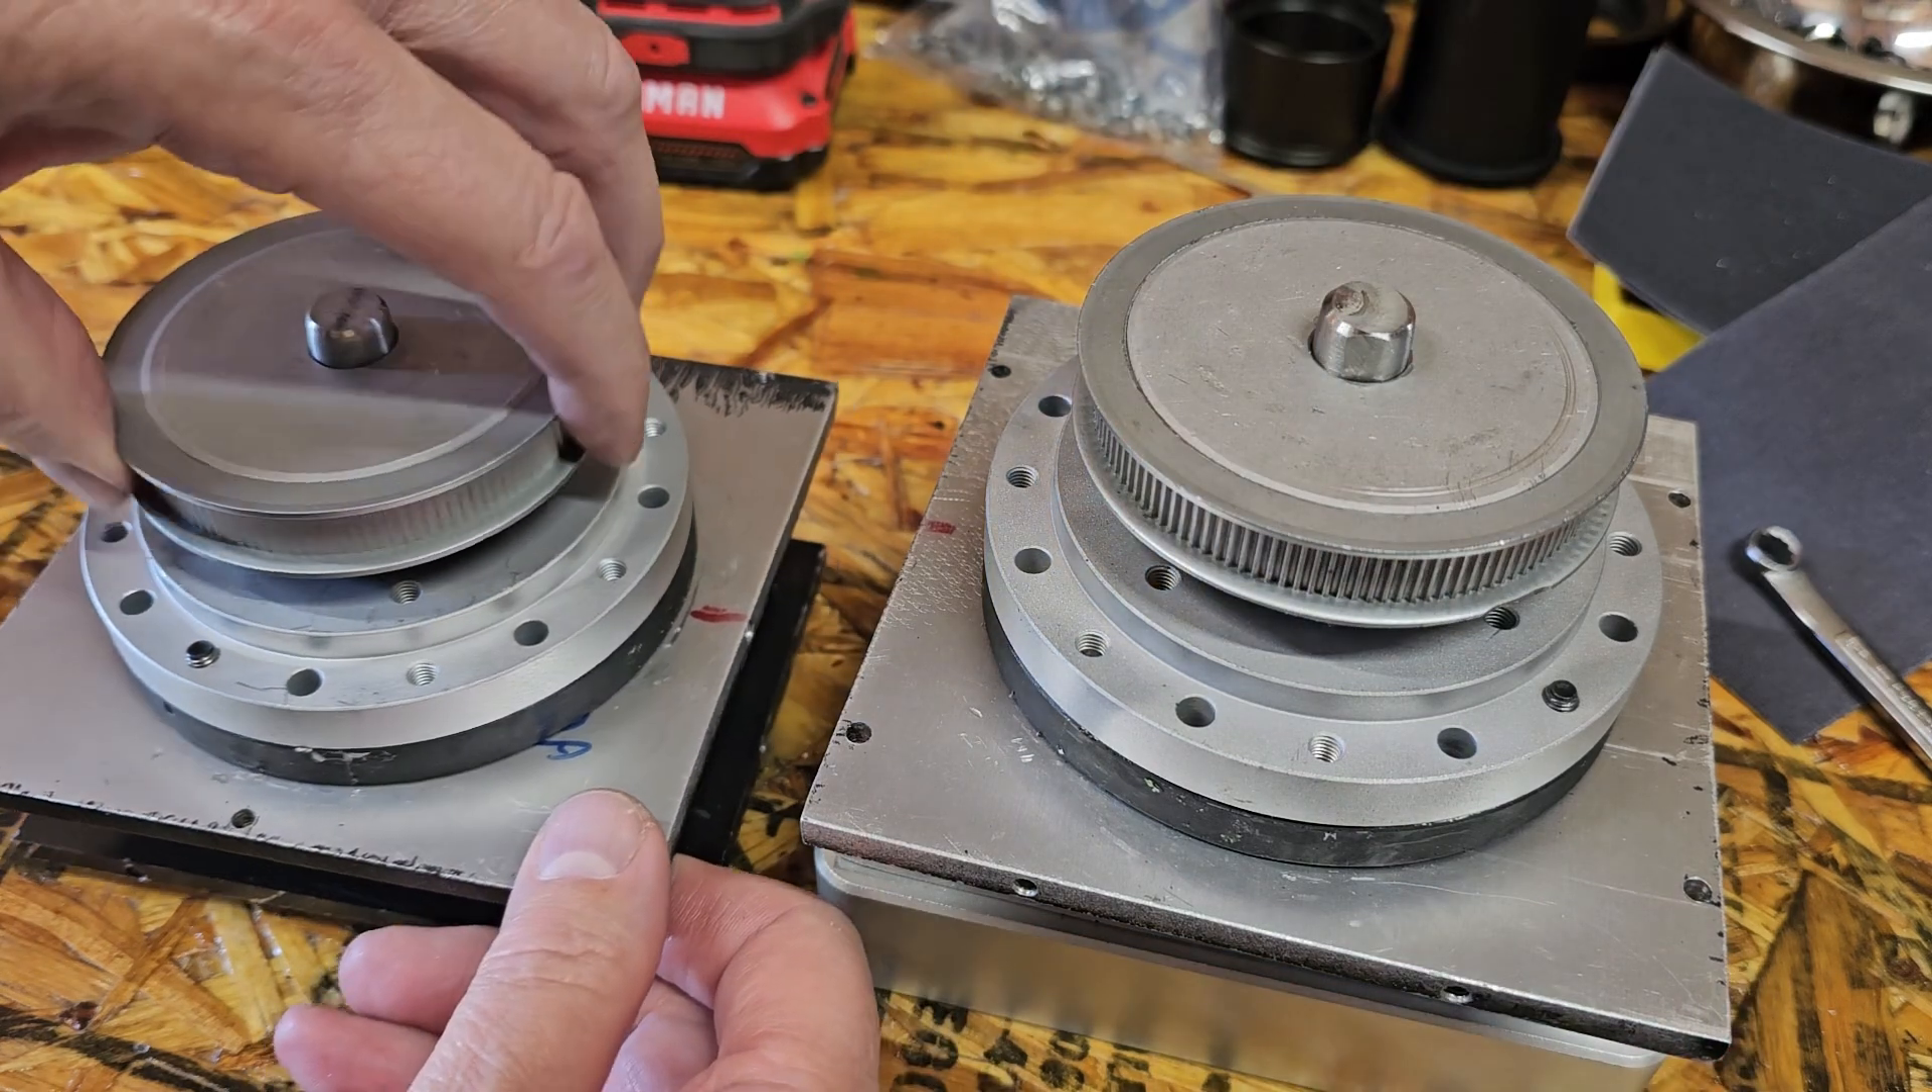Okay, here we have the 48 tooth pulley put on.